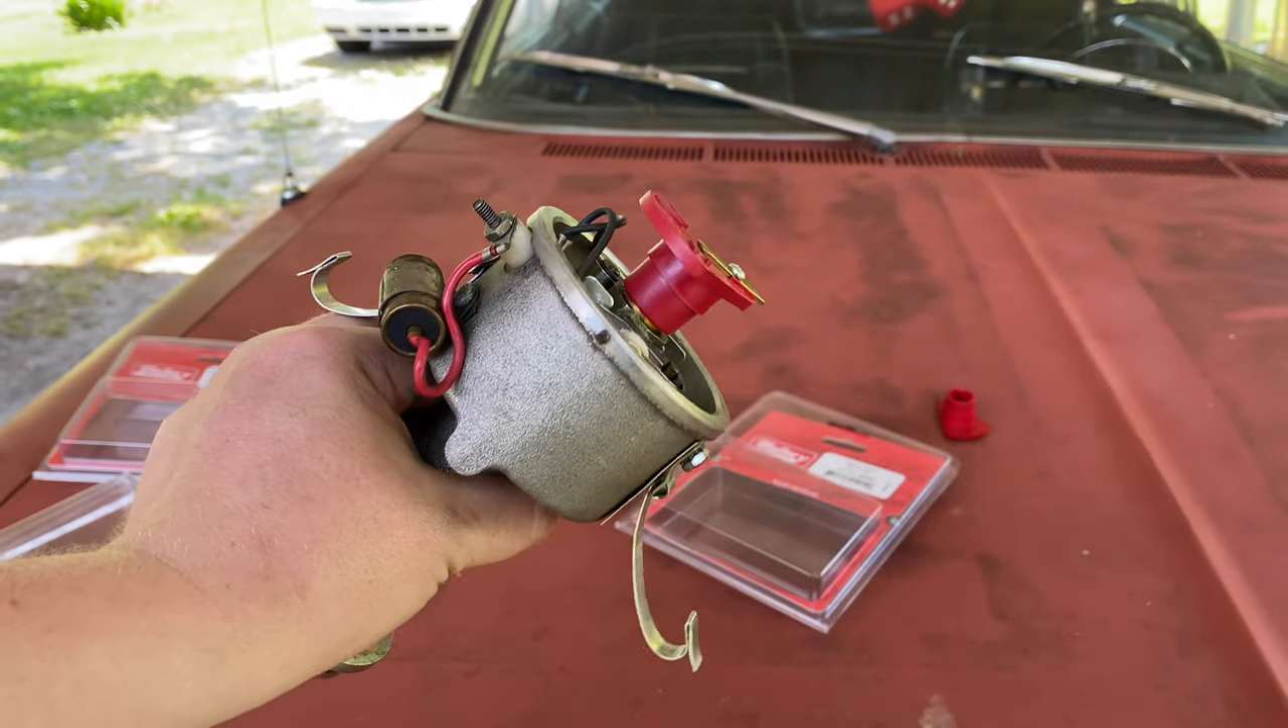Now, we have attached our new rotor button.